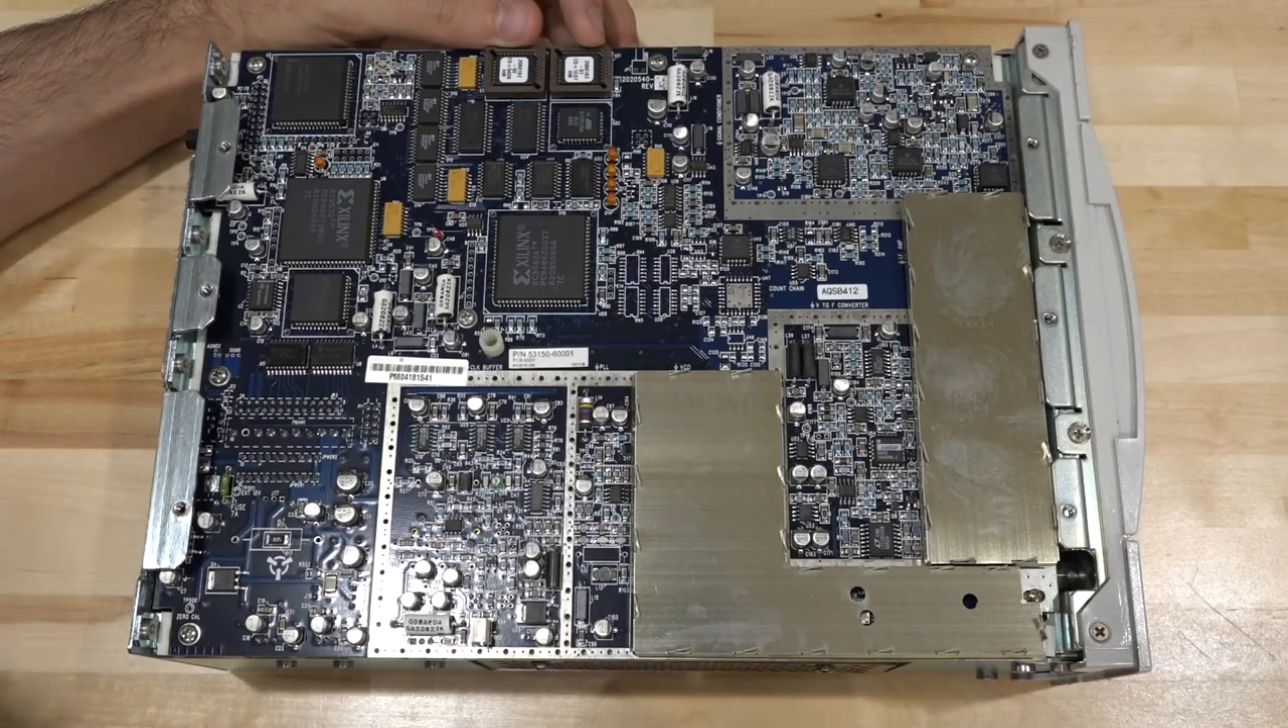Now, interestingly enough, there is, of course, room for some other cages to be installed. But they haven't put the cages.